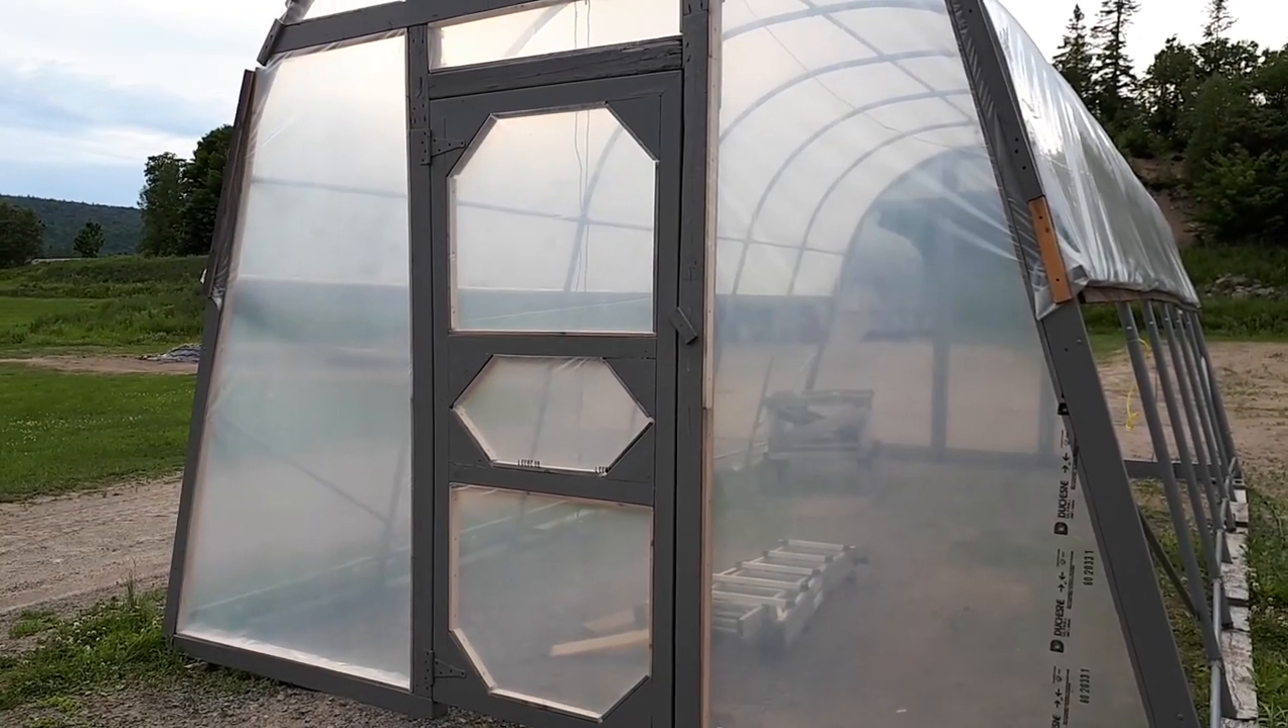So the front side of our greenhouse is enclosed. We just have to do the back end and the sides.